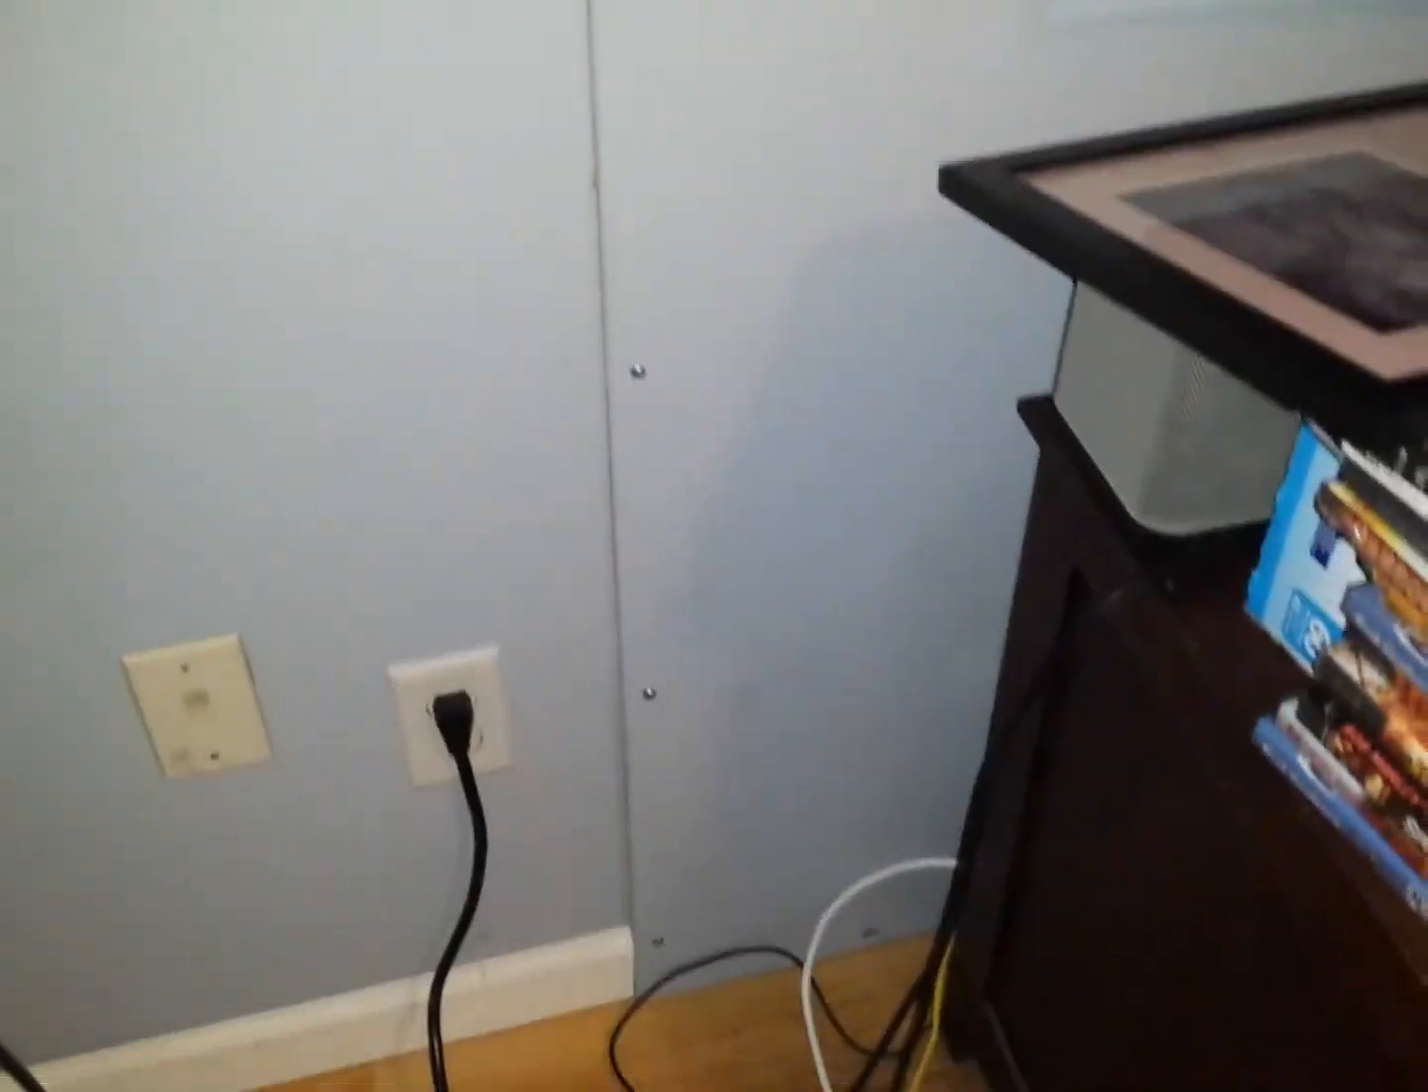This is the access panel I used I put it back.